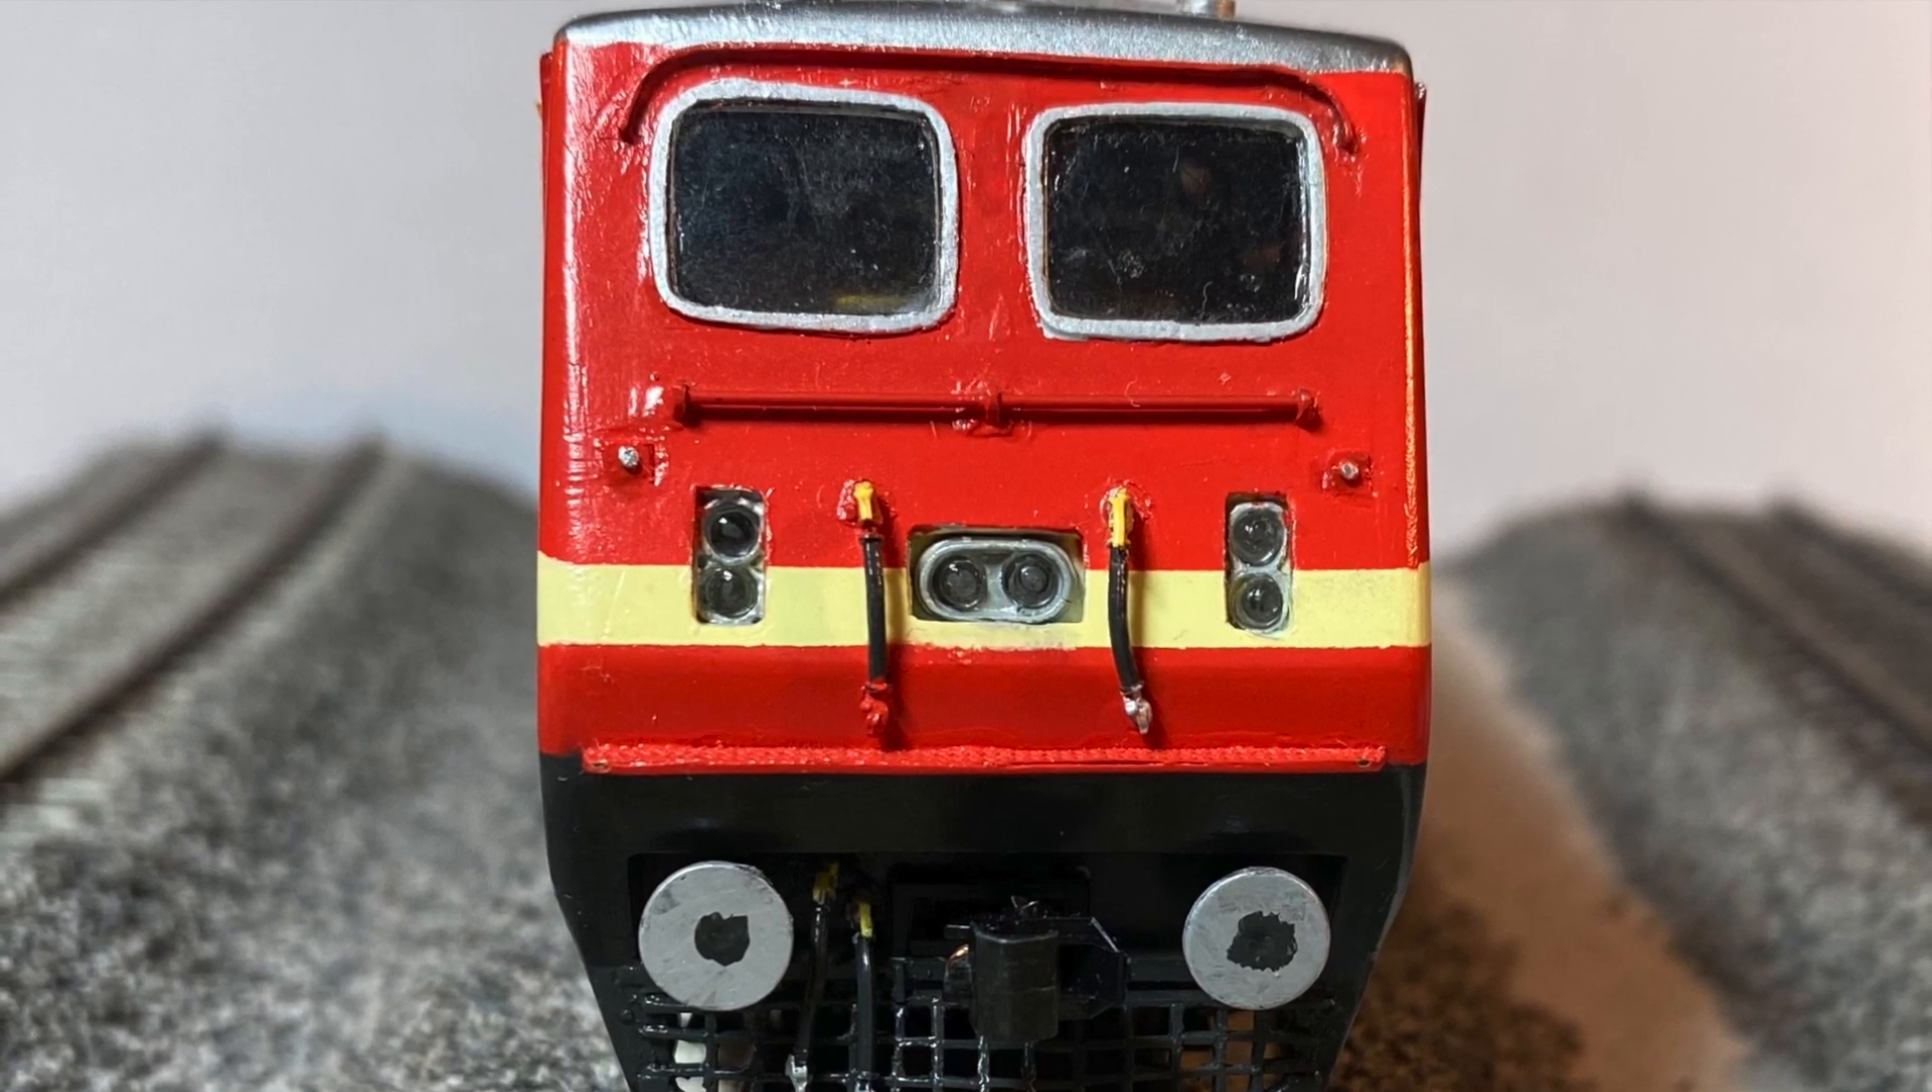The lens pieces were then glued into the openings of the light mouldings to finish the install.